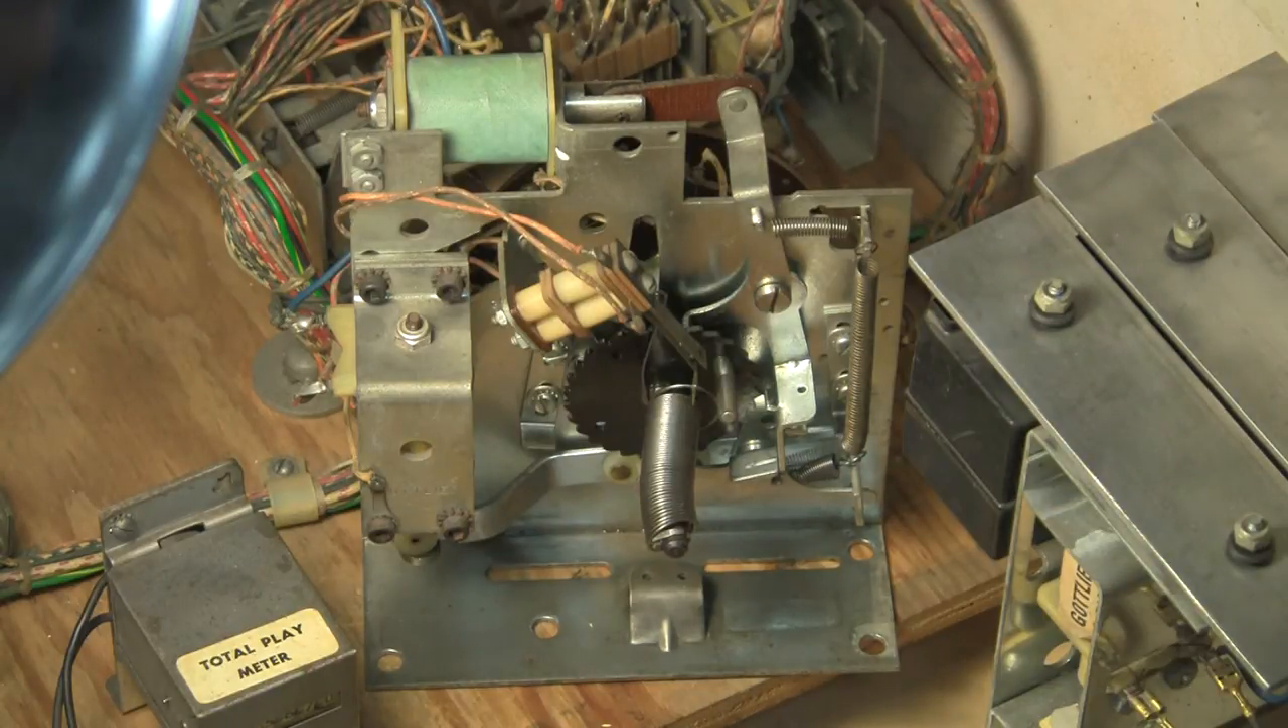I've got the player stepper unit put back together.